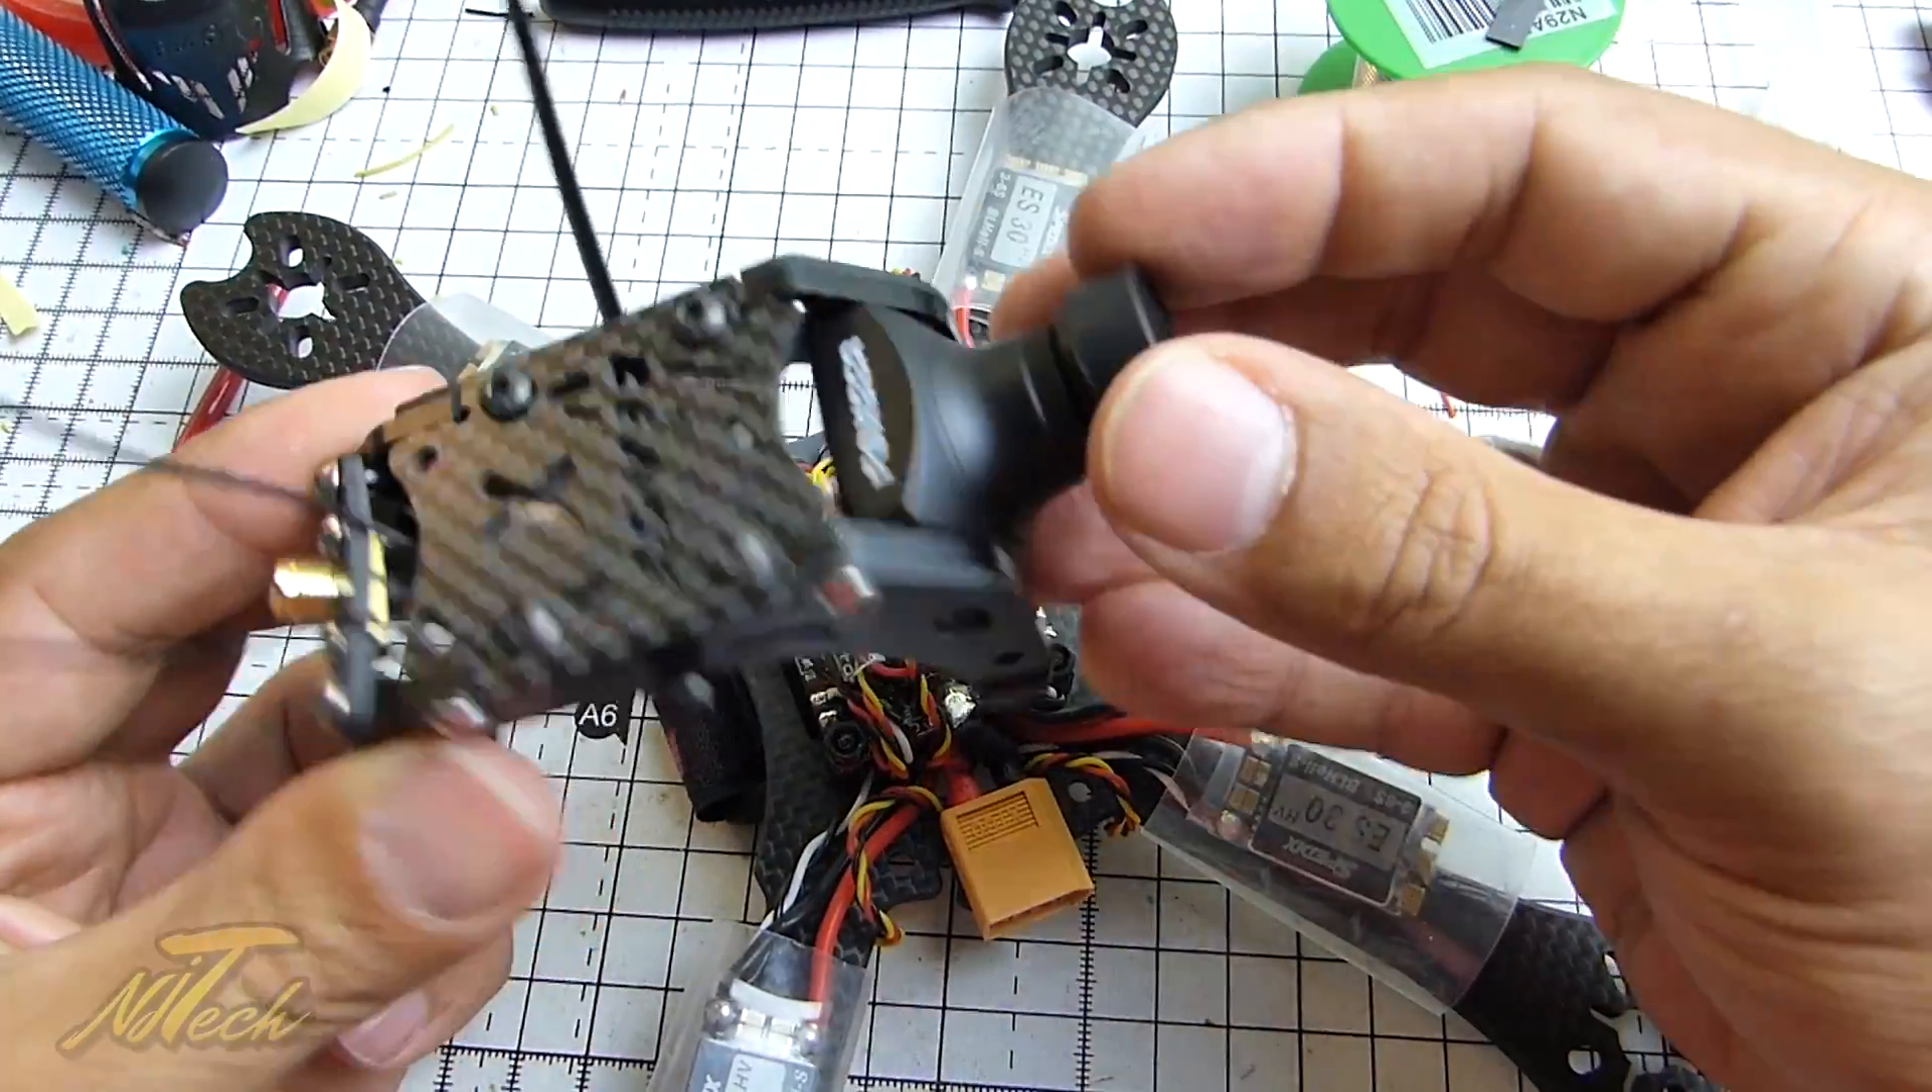We have the Foxeer camera all nicely mounted in after making that little modification with the grinding of the edges on the mount.